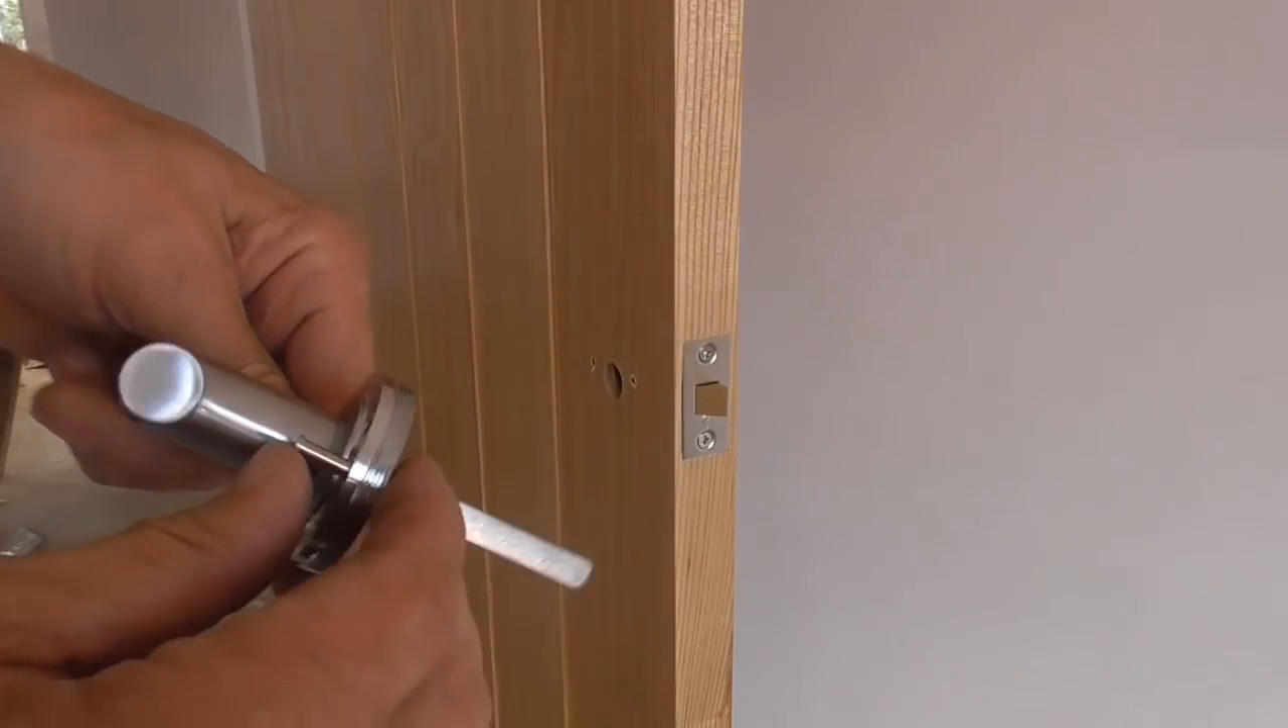Now we can get the handle ready. Right, so I've attached the spindle.